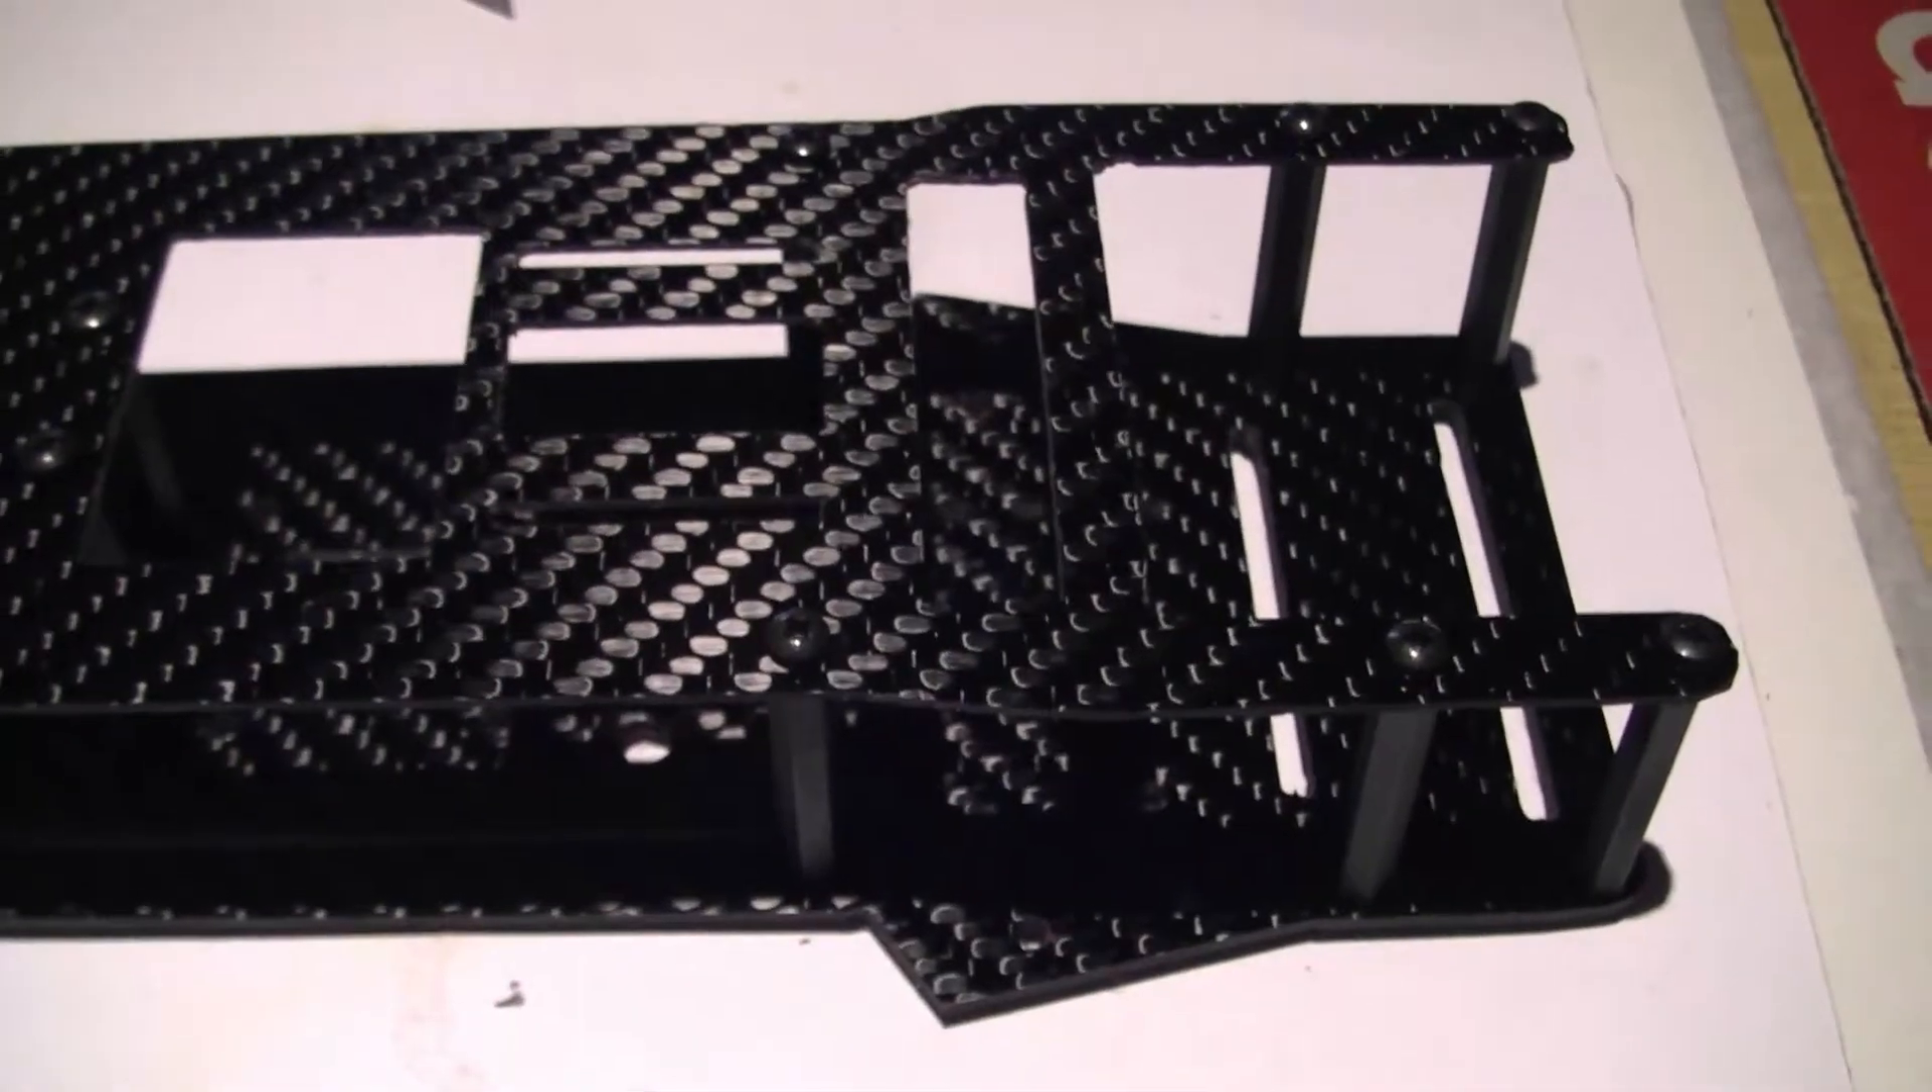Right the middle plate and the top plate are assembled.